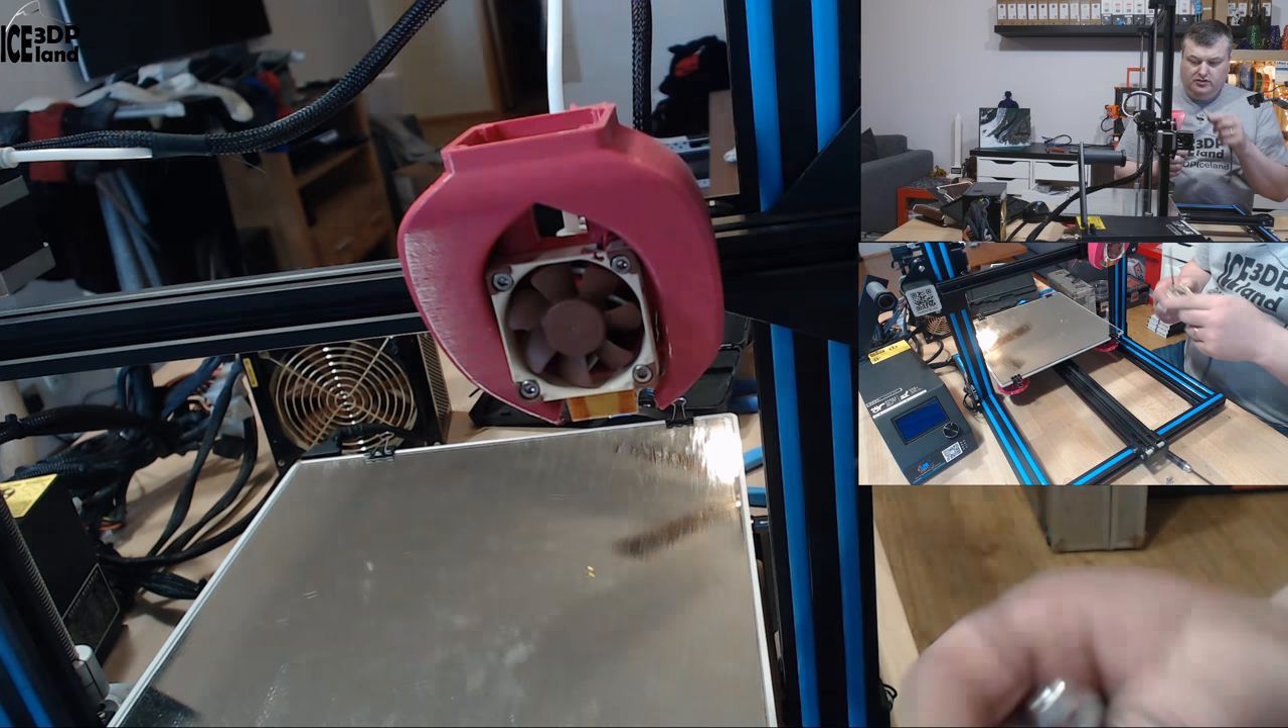And now the hotend fan is in place.